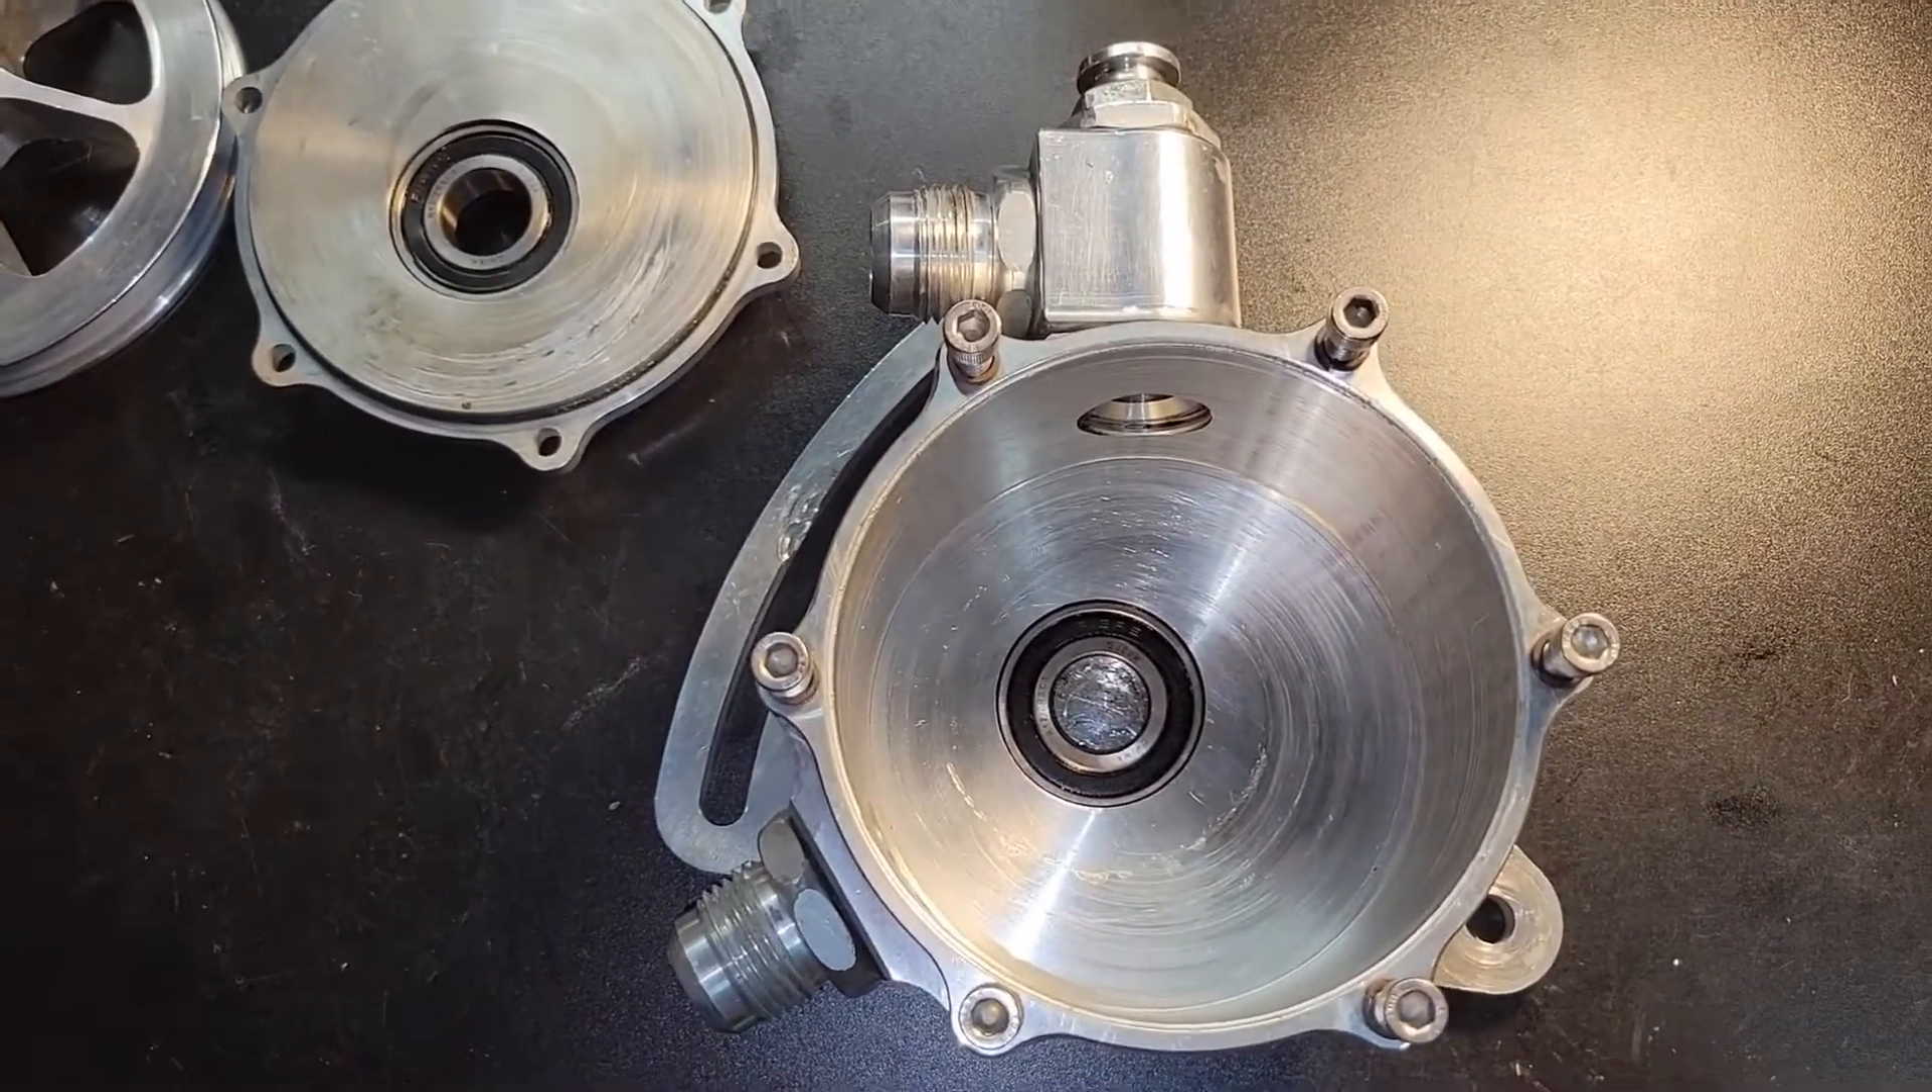All right took a little persuasion but the back and front bearings are in.